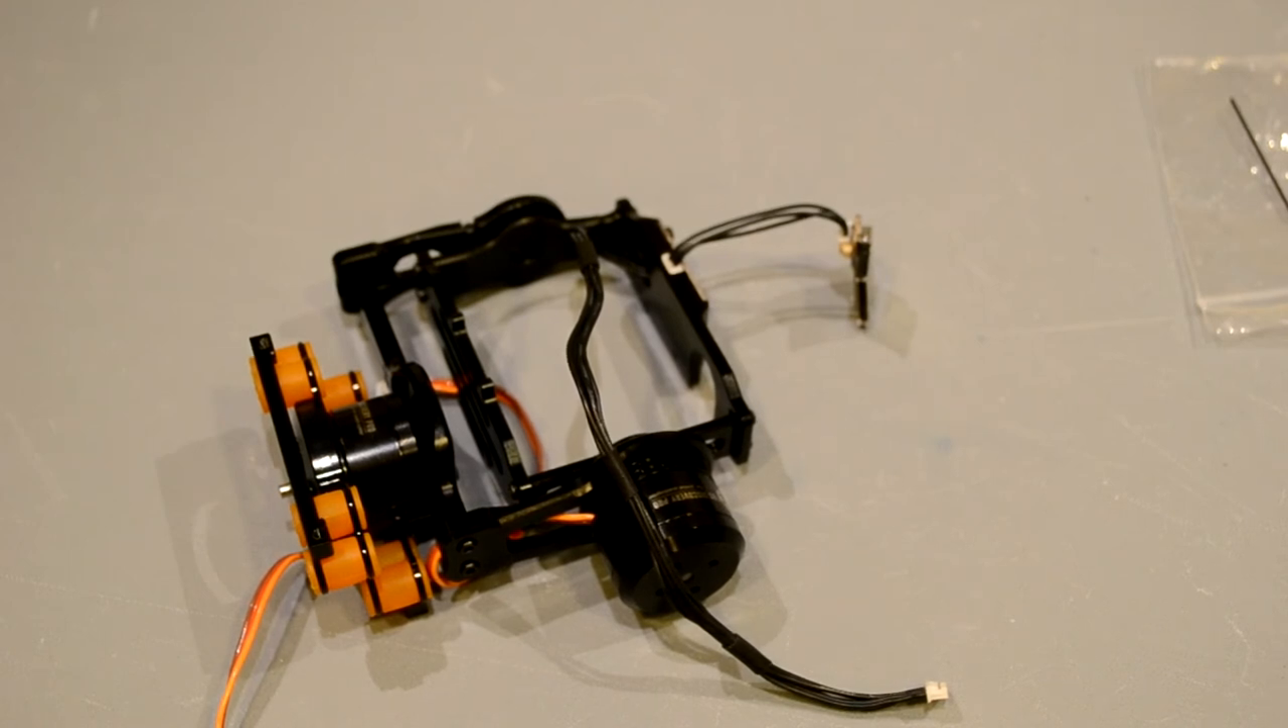Alright, so the gimbal frame is totally assembled.